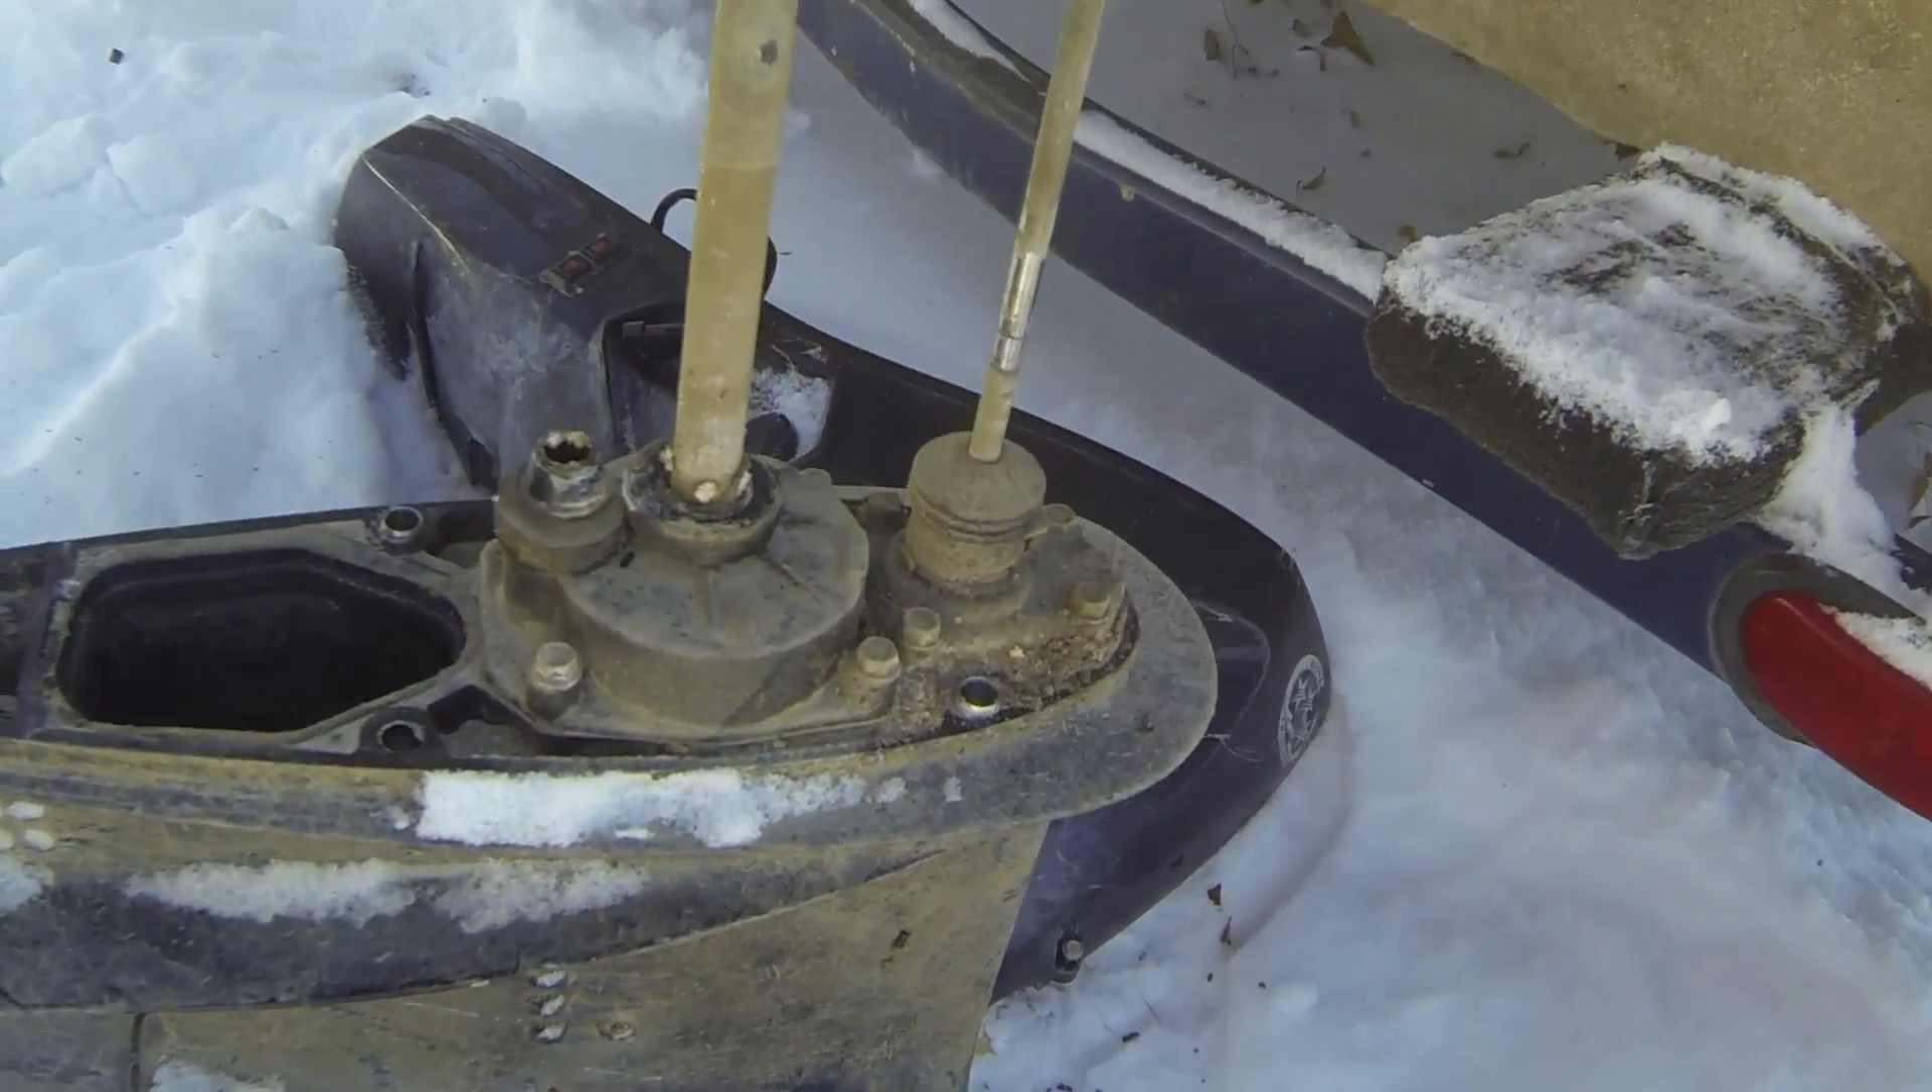So we've successfully got our lower unit here off of our motor.